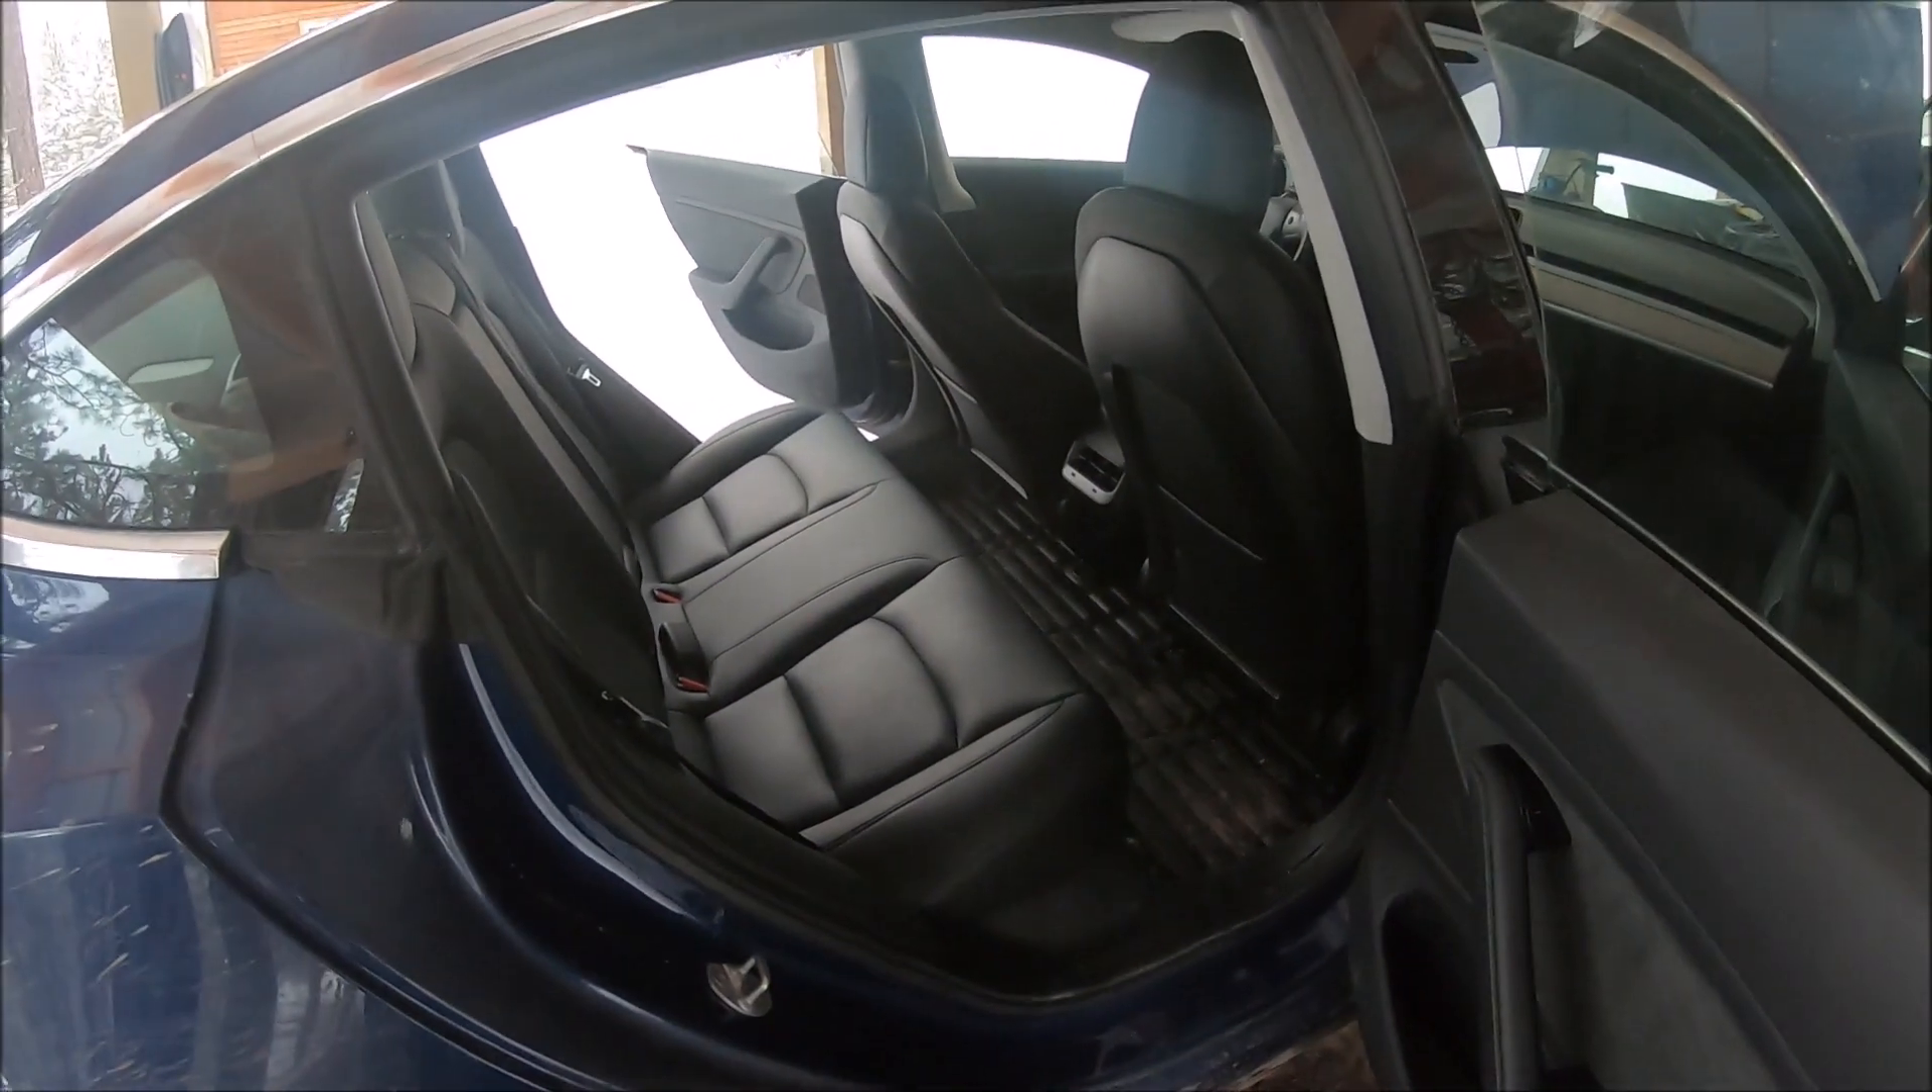Now got the seat back in.